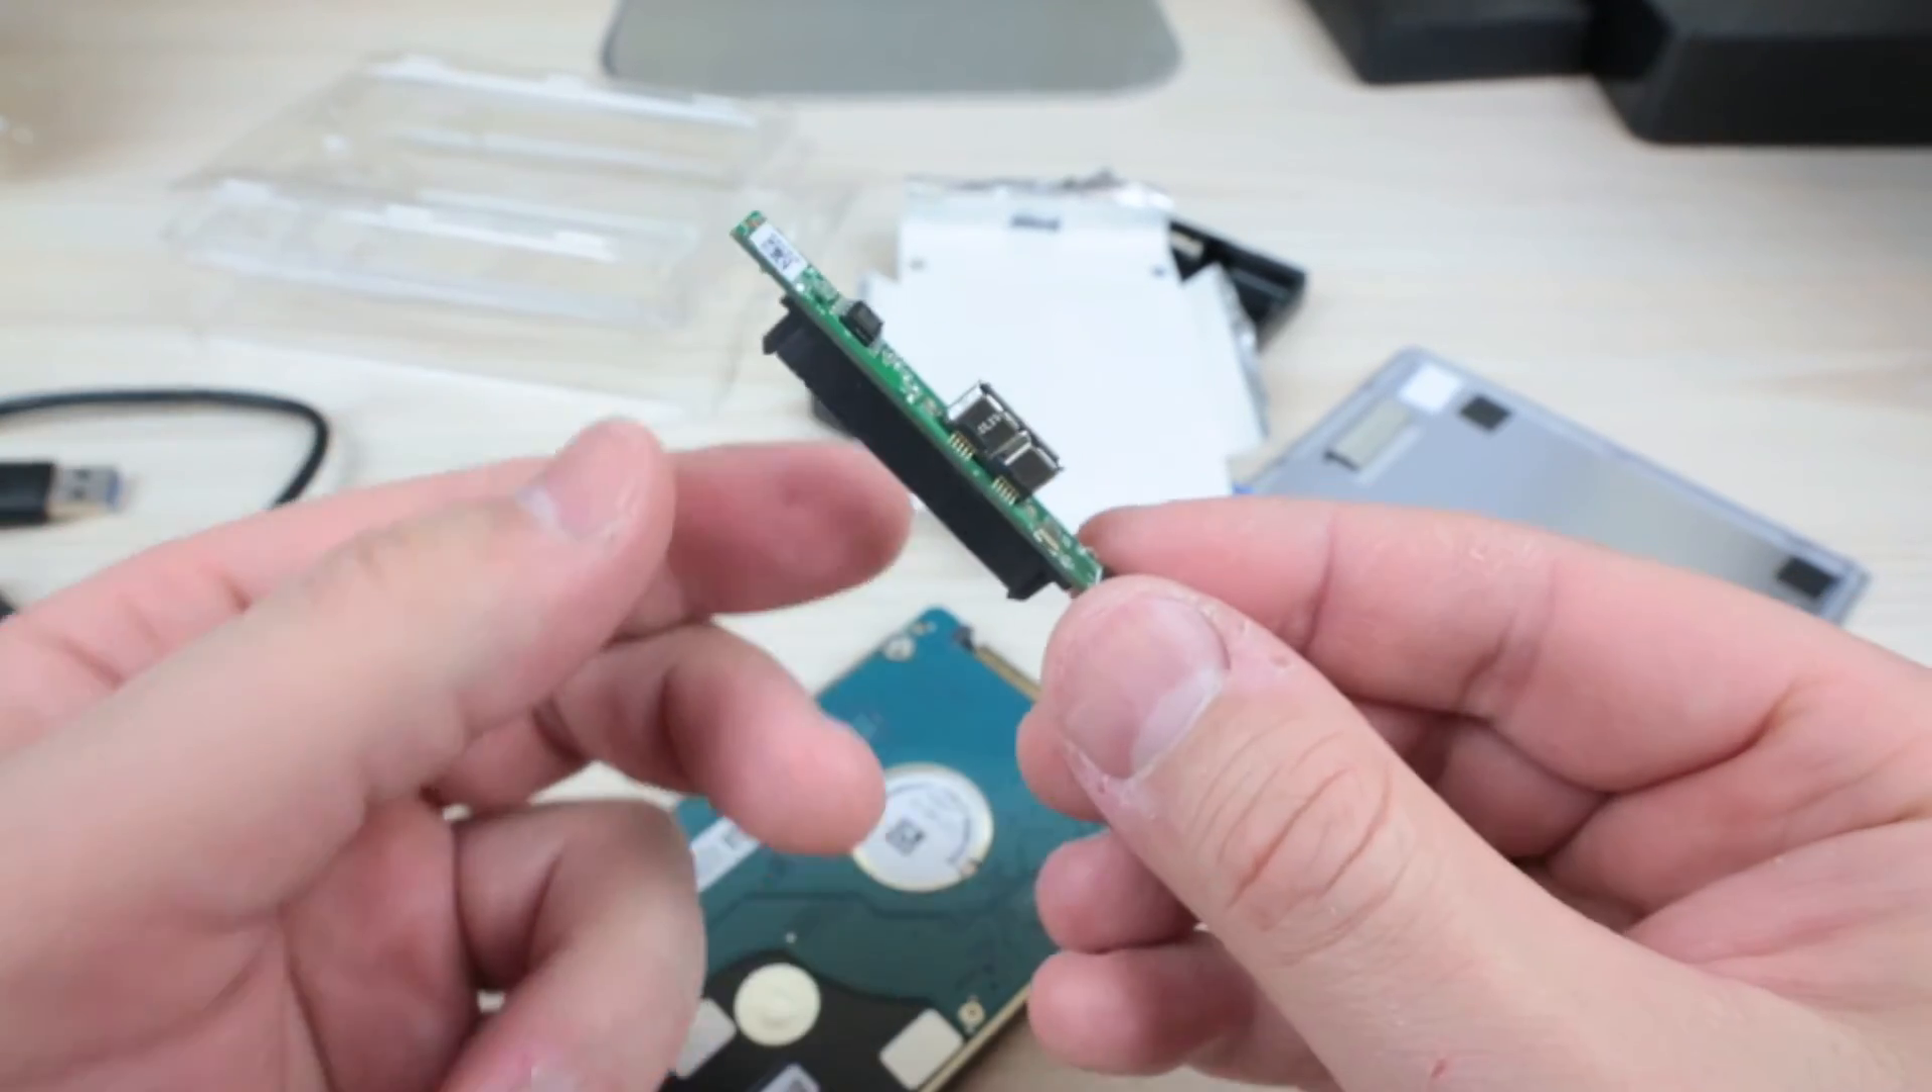Here, this is the actual board that has just come off.